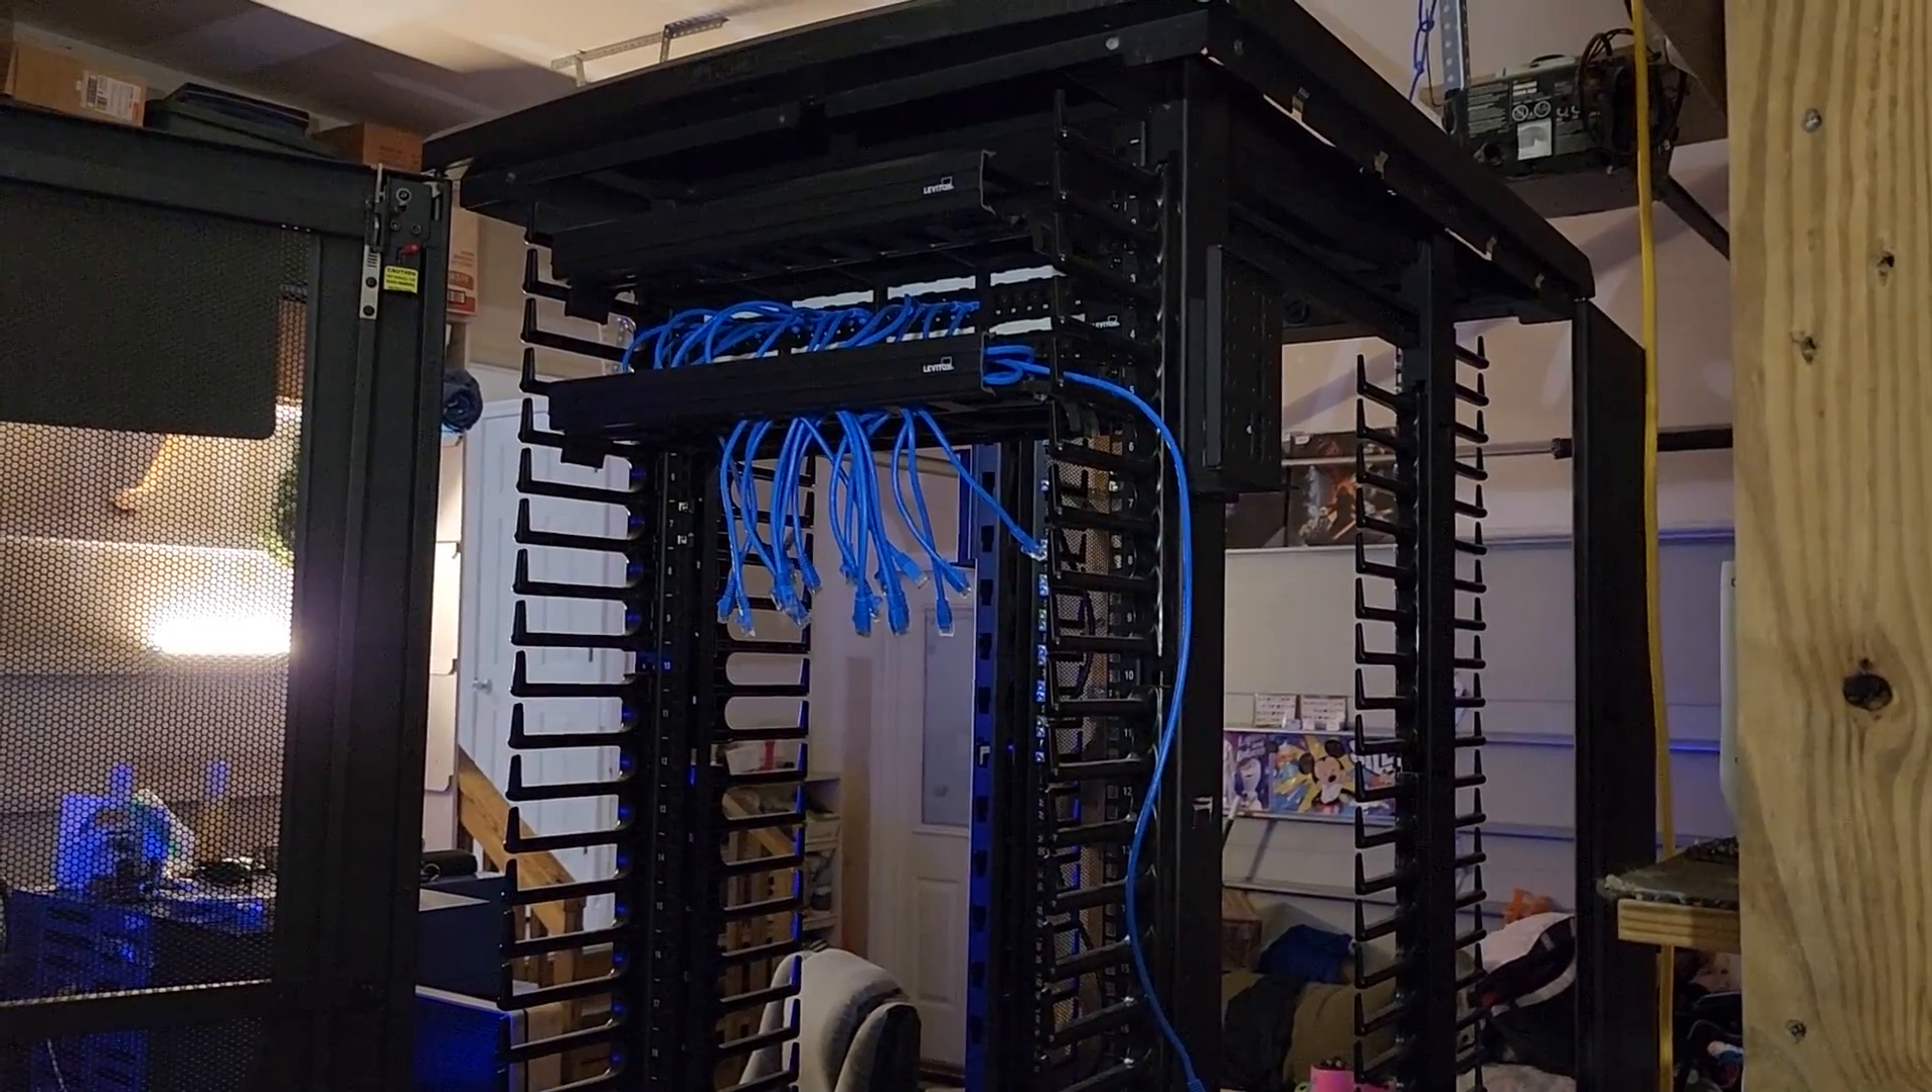I've got all the doors open and the side panels off.